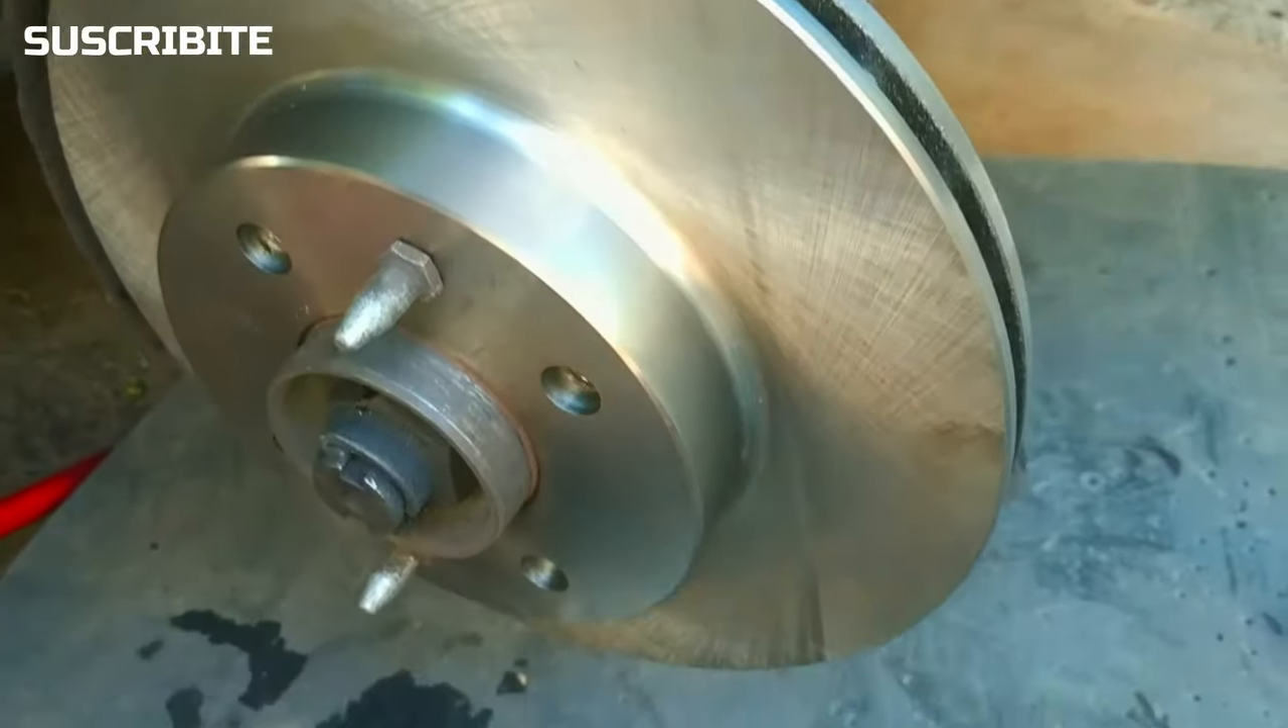Ahí esta listo colocado el disco.